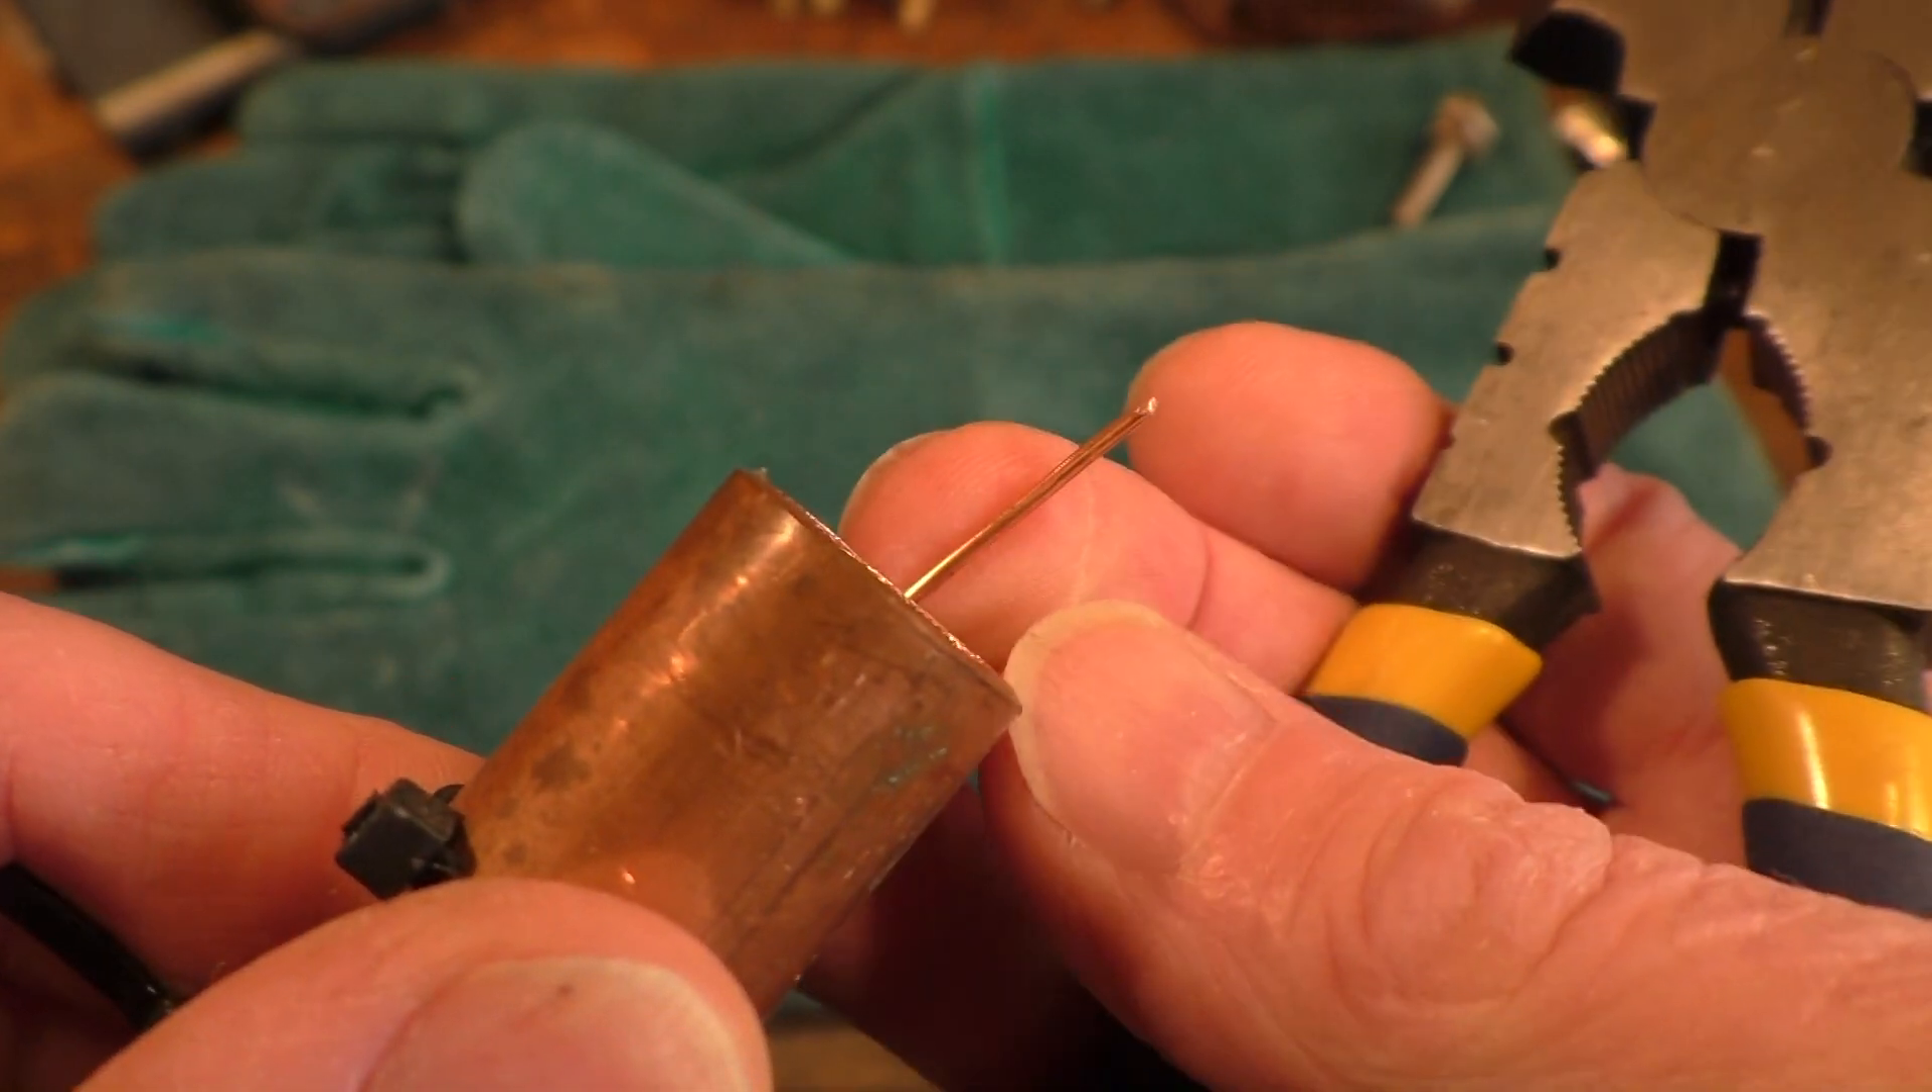As you can see the MIG welding wire is sticking out a little bit too far.